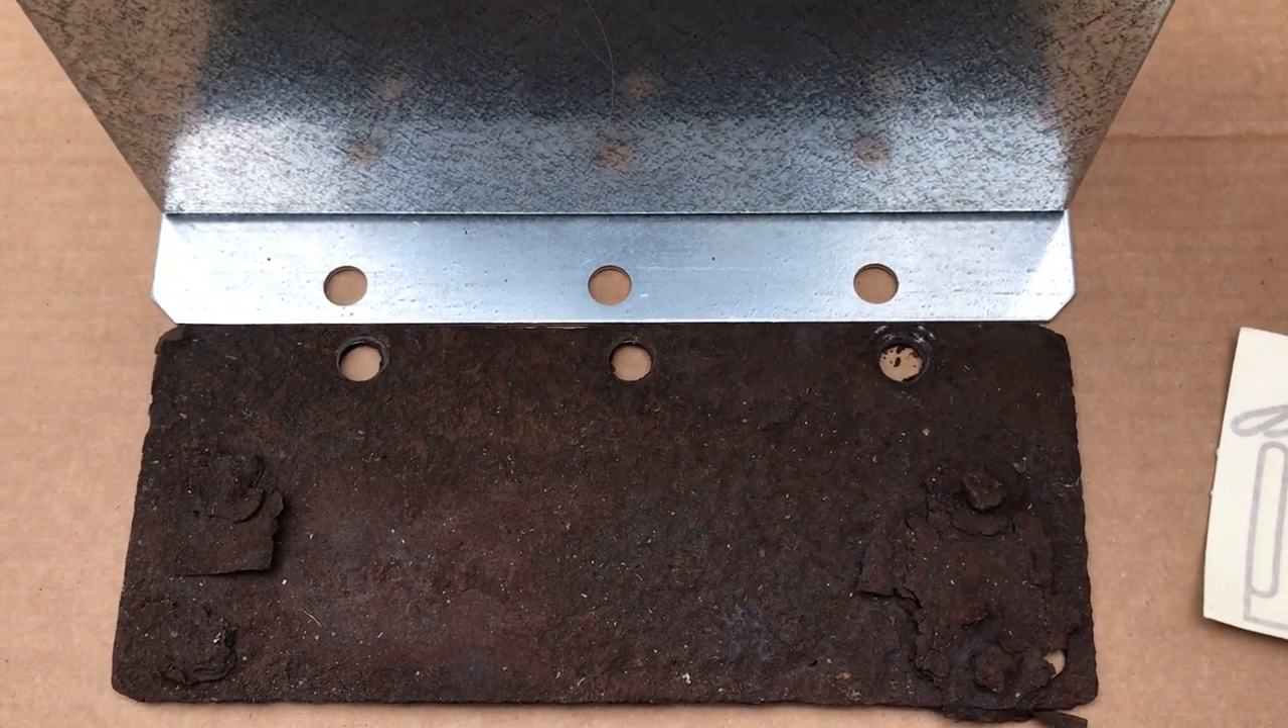But, as you can see, the holes do line up, and it's the same size as a, appears to be a faithful reproduction of, of the original.